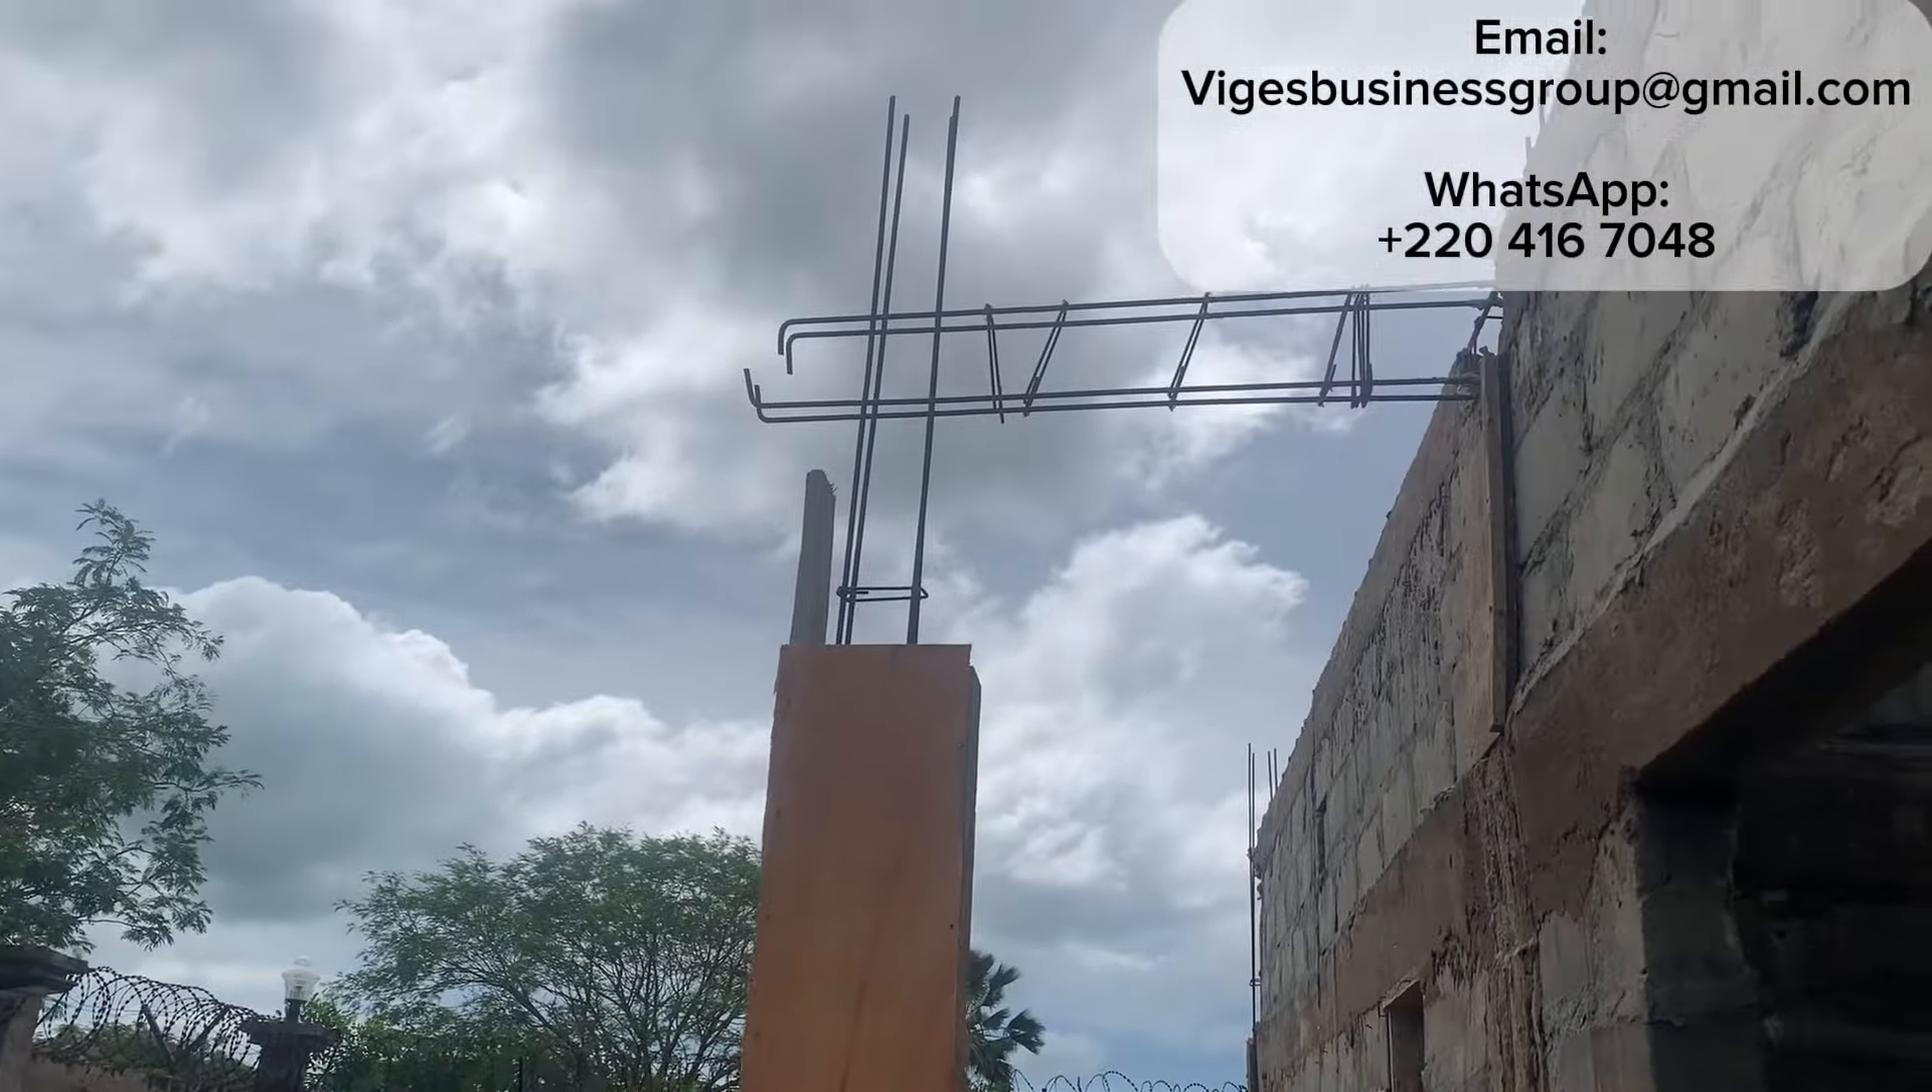We have this pillar partially framed already. We want to frame the rest so we can pour that today too.